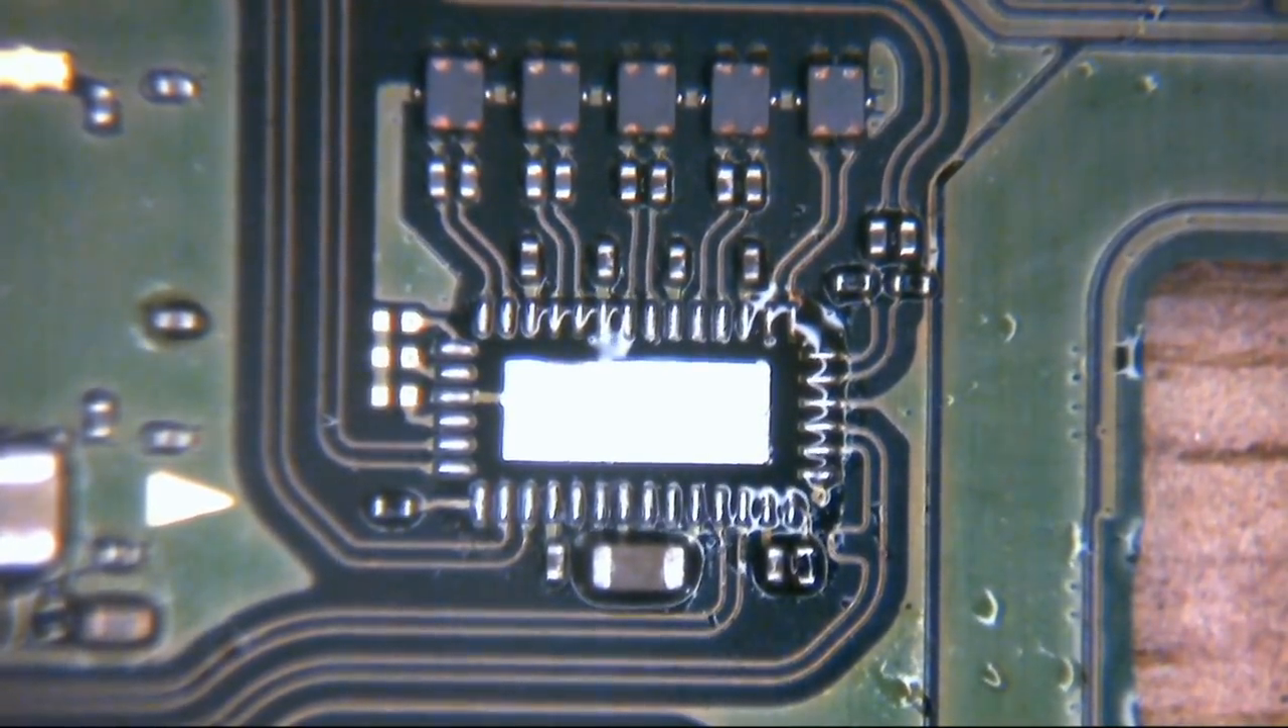So, our IC is off the board.